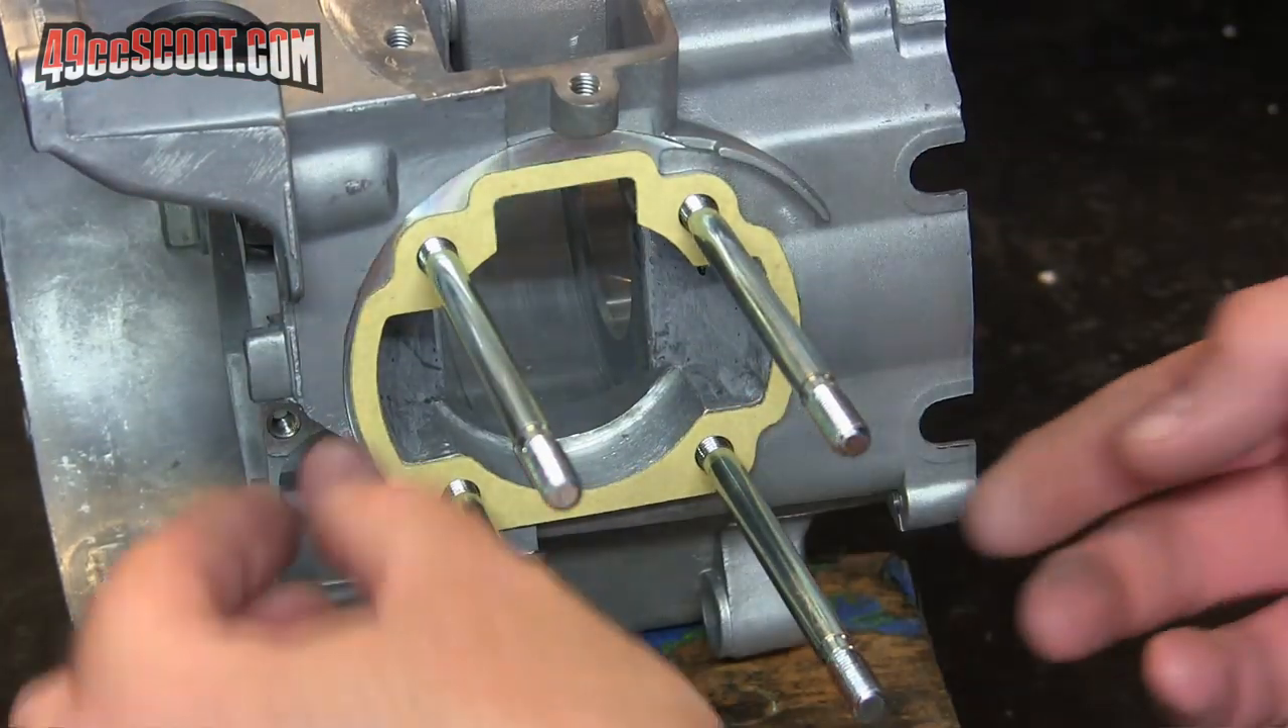The other thing I wanted to do was just double check that the gasket is matched well when it's installed that also looks pretty good.